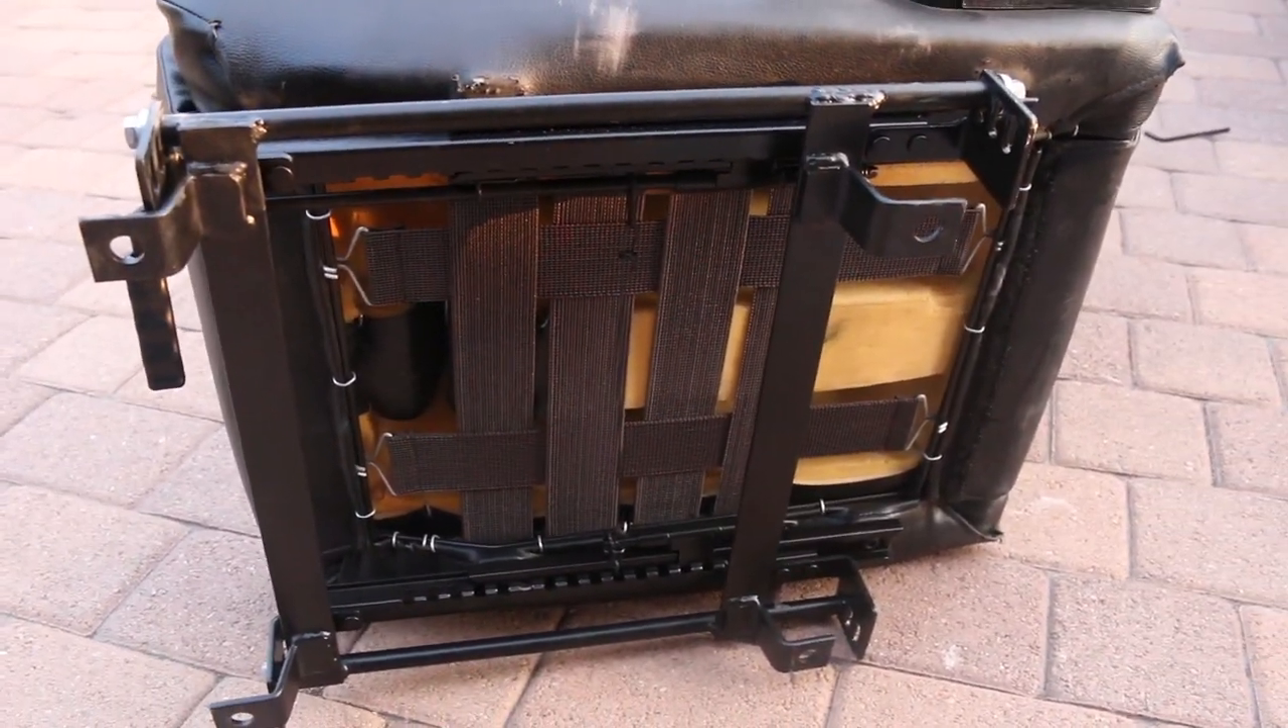The brackets are all in. Uh, one of them was kind of a bitch to put on, but it all fit pretty well.